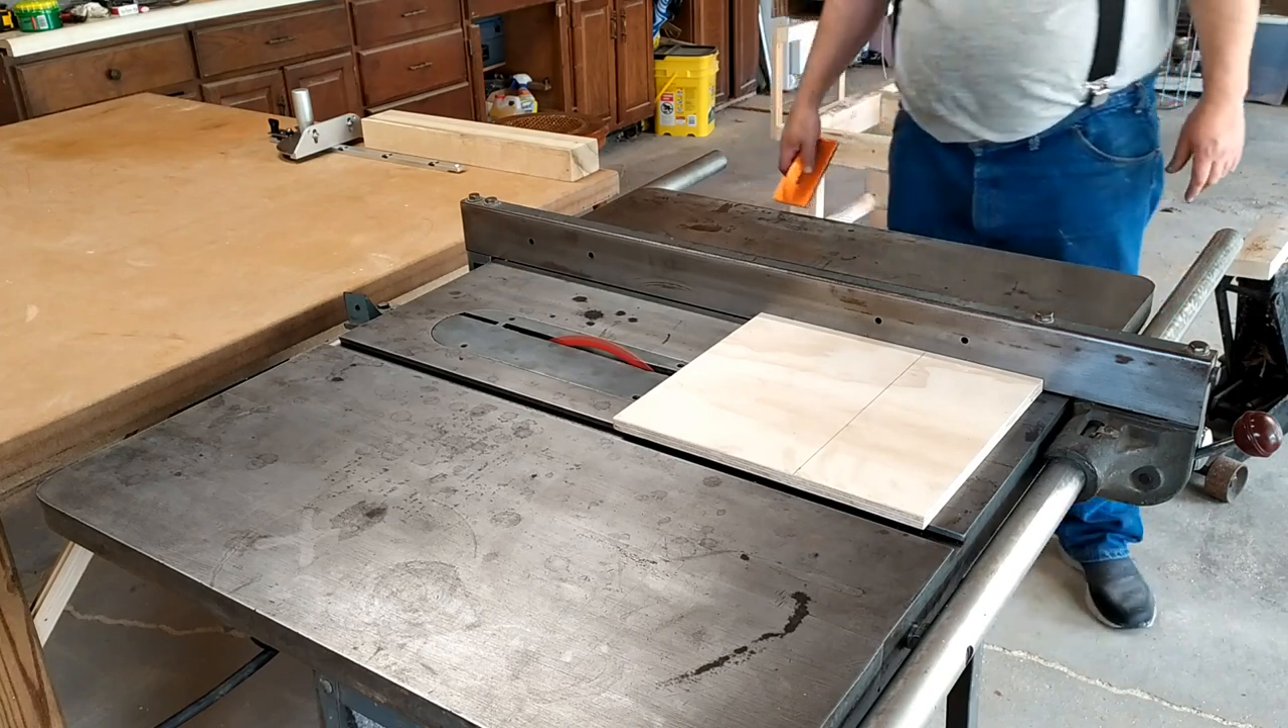I know there's no safety guard in place.